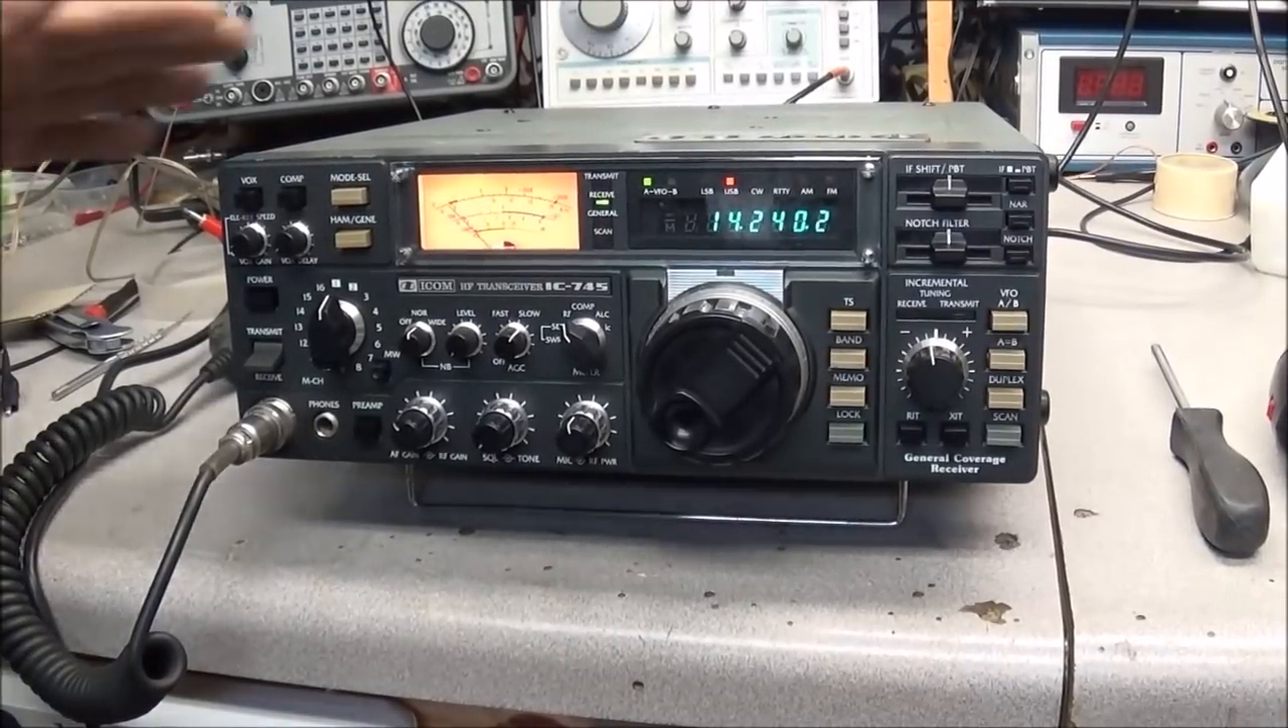So the 745 is uh all back together and everything checks out real good on it.